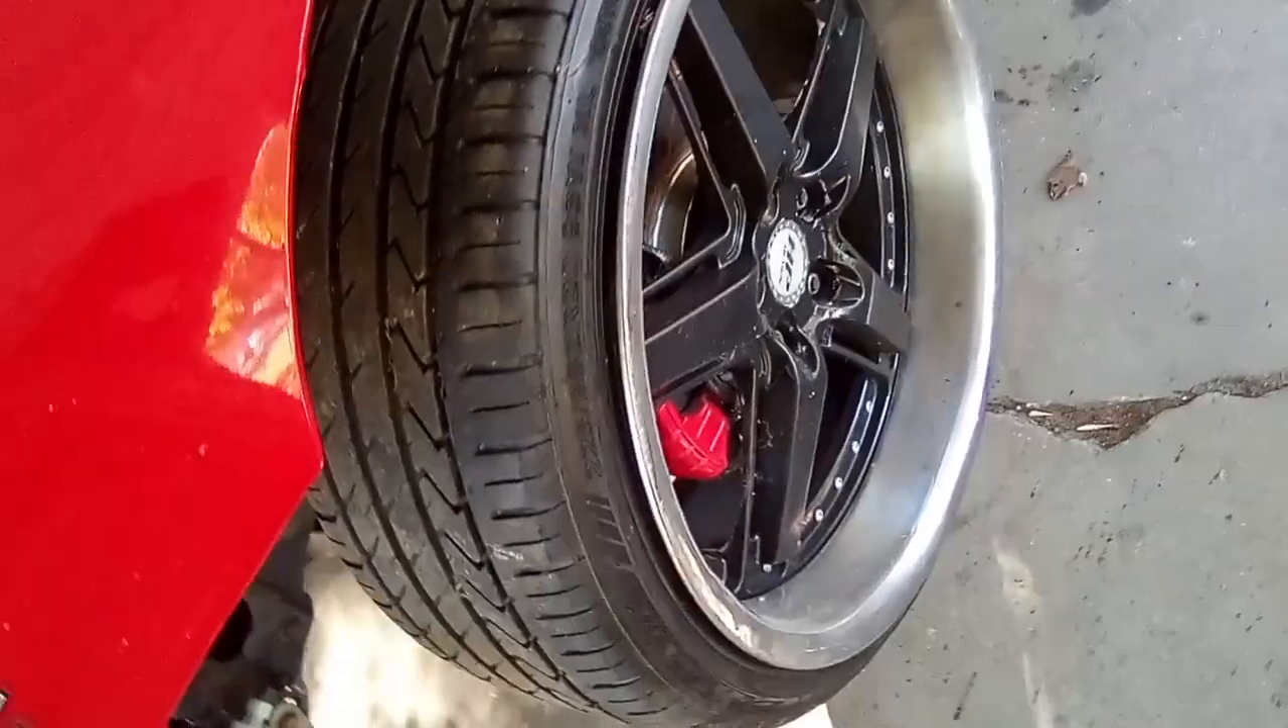I've still got to pull the wheels off.